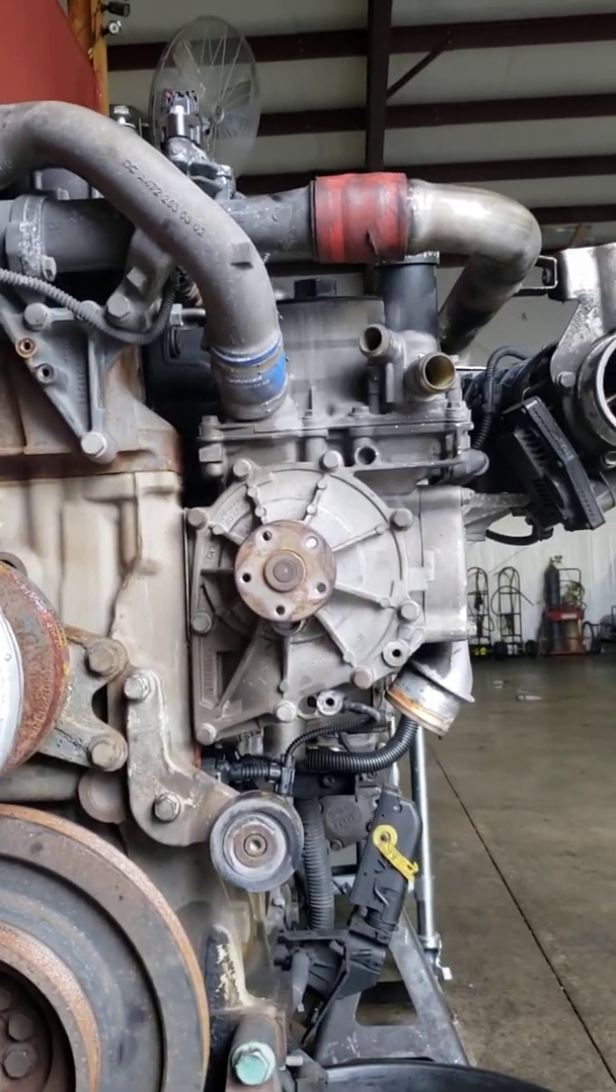So now, once you have your pulley off, now your water pump is wide open.